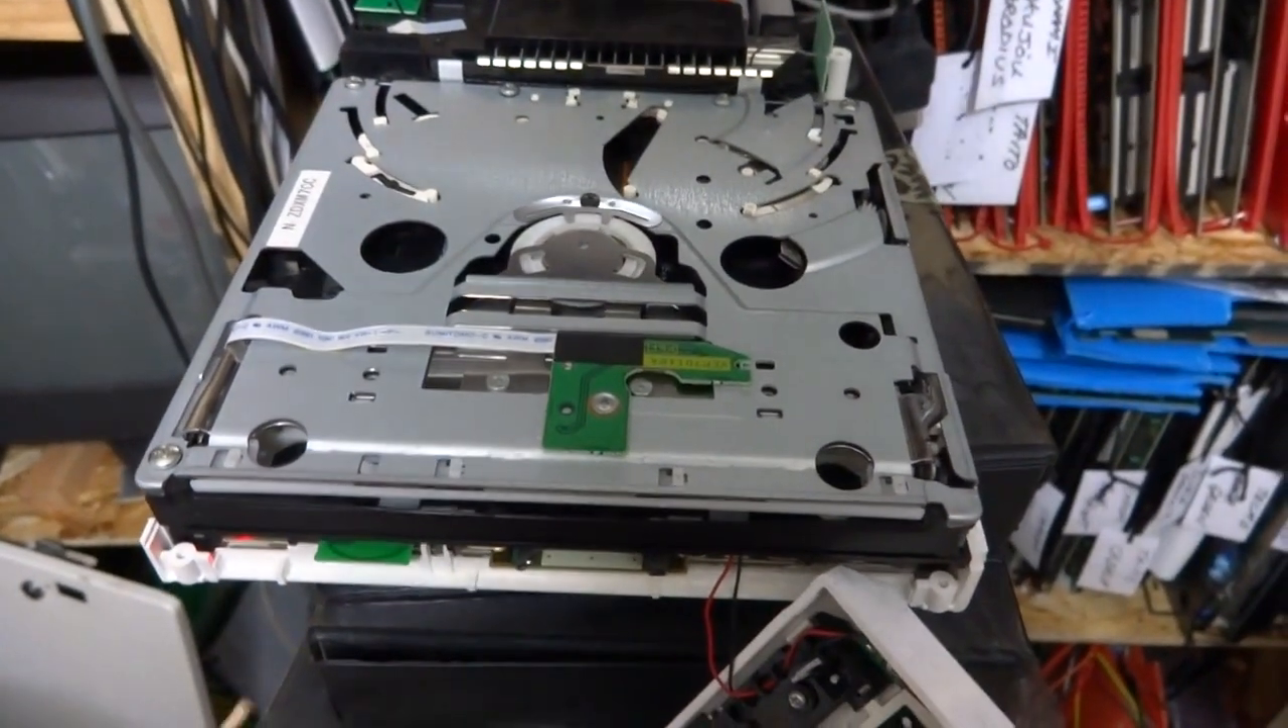All right so we've got the drive put back together here and everything's plugged in.